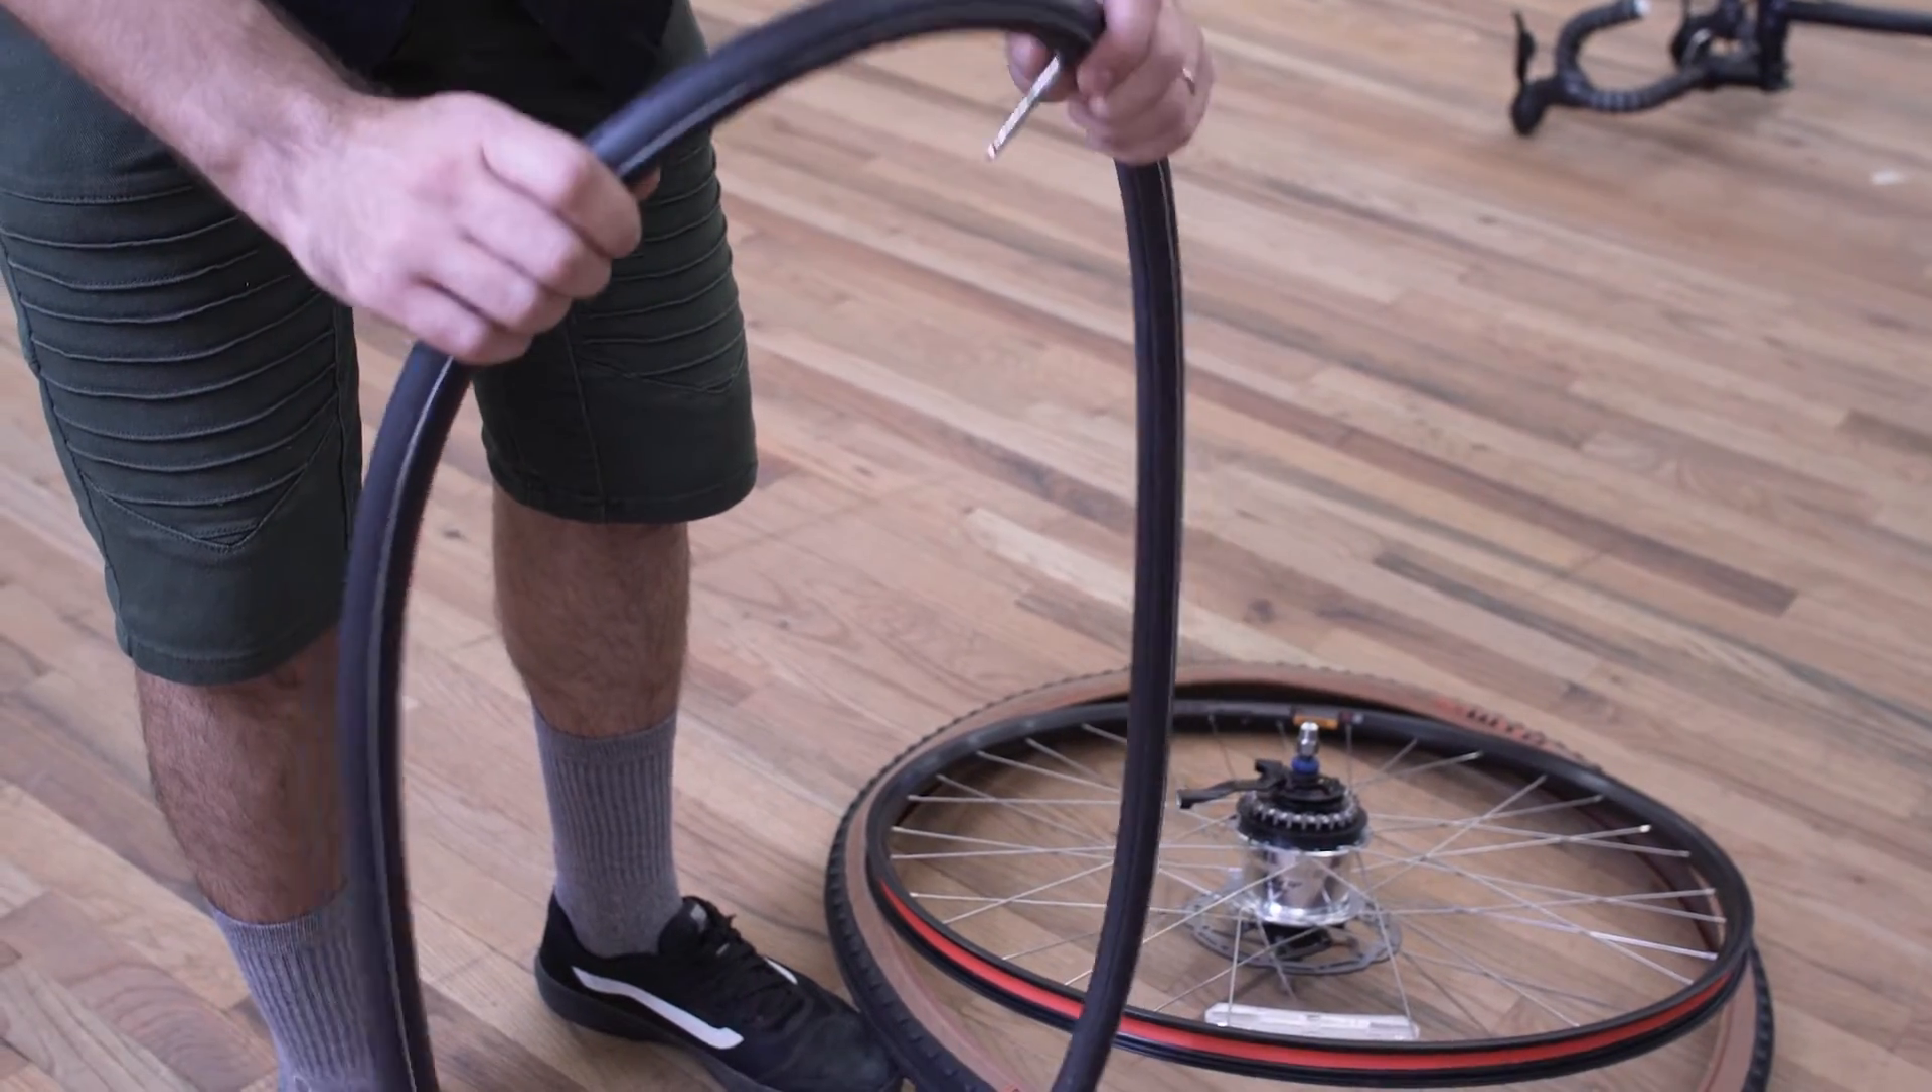Now that we've removed our inner tube, we can check it to see where the puncture happened.